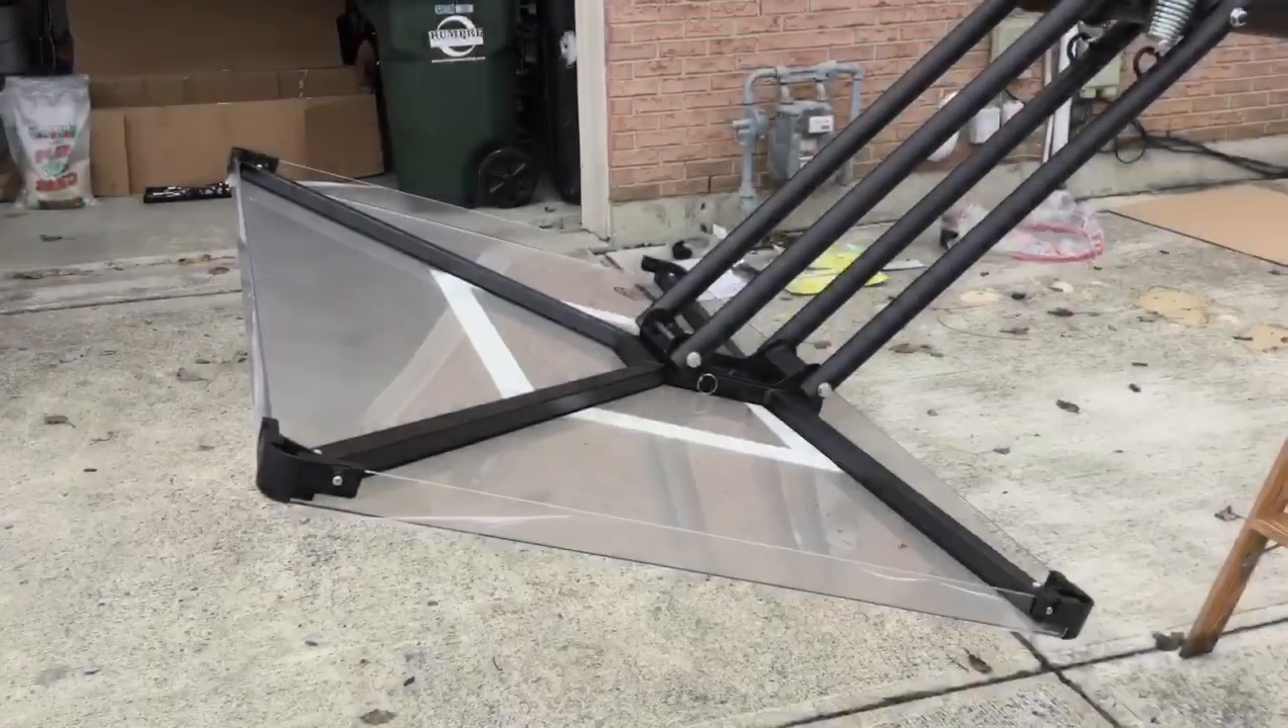Okay, so we've got our backboard on.